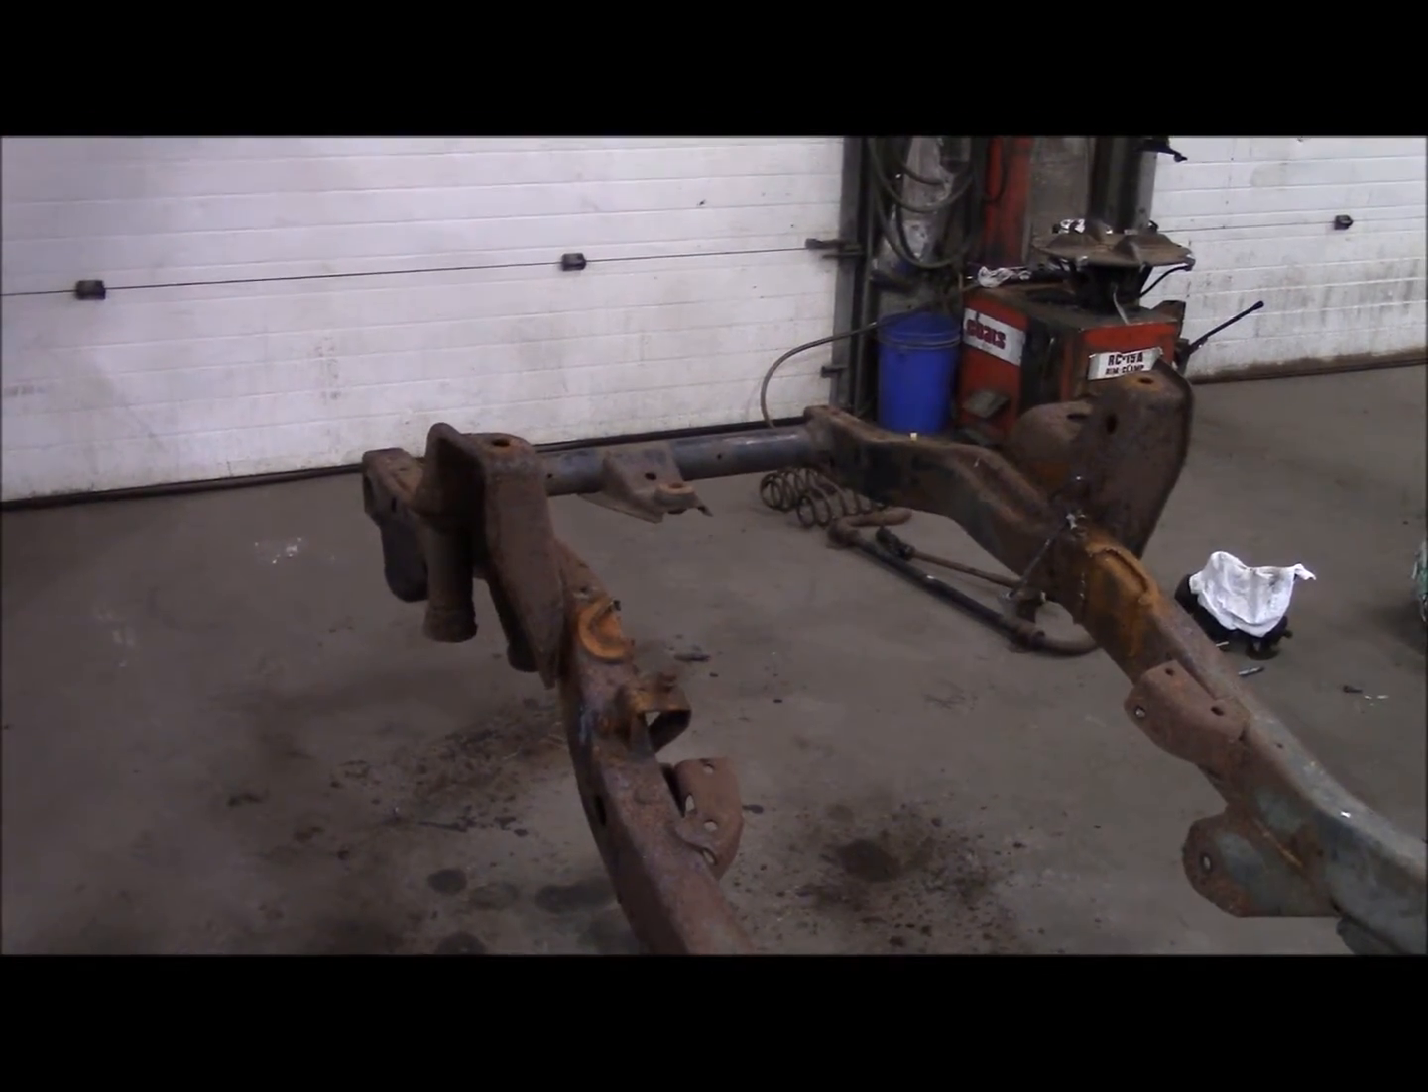Got the axles all stripped out of the old rotted frame.